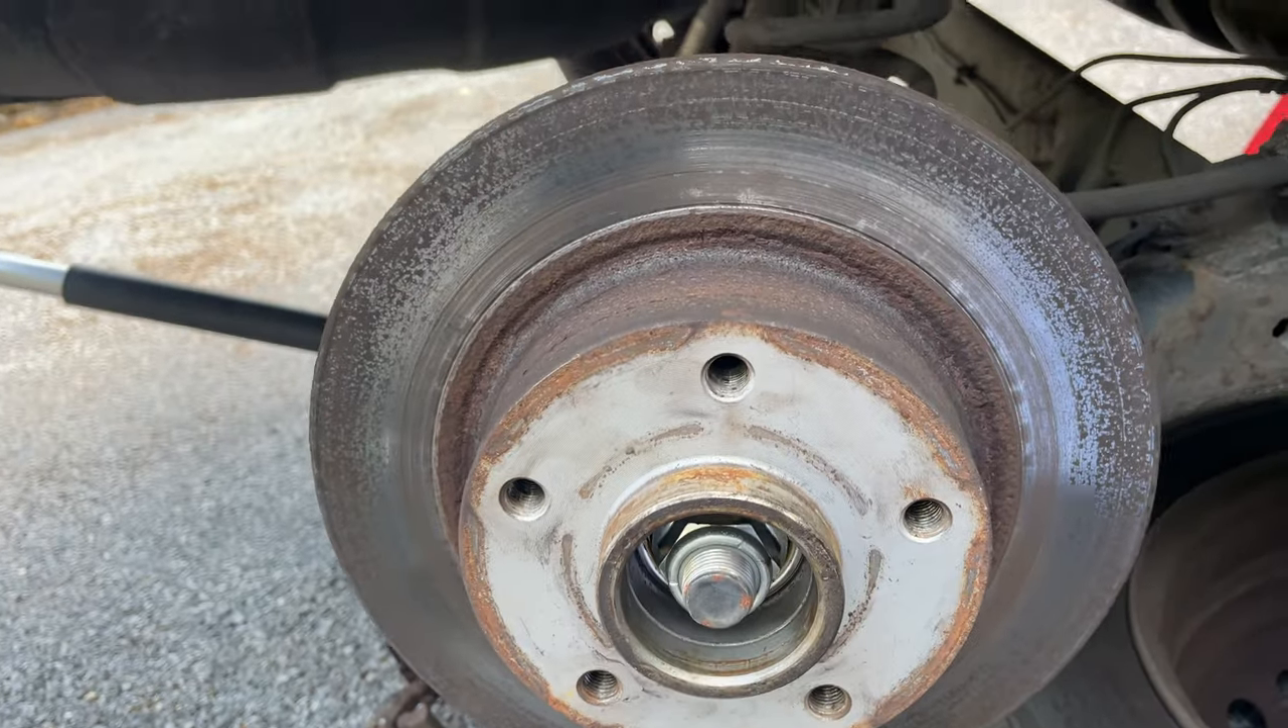Now that we have the dust cap off we need to we need to get this nut off.